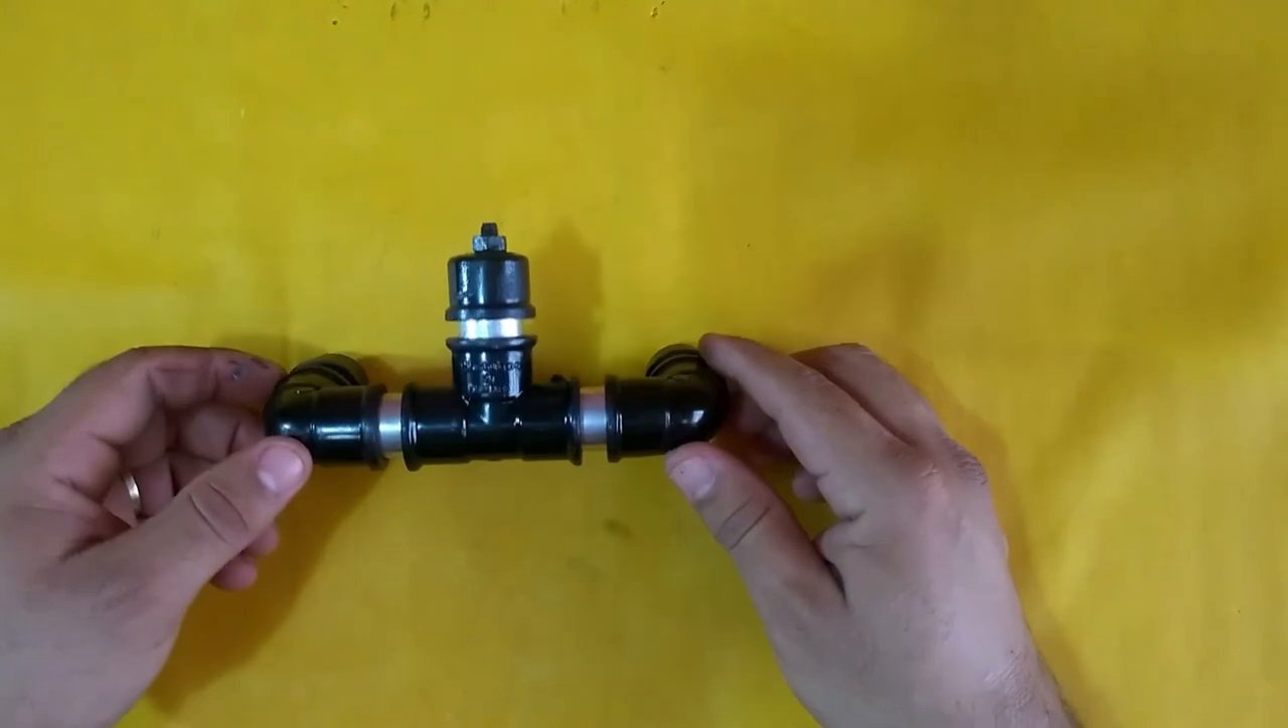Bom, pessoal, já tá aqui encaixada a nossa peça, né, já acoplada.